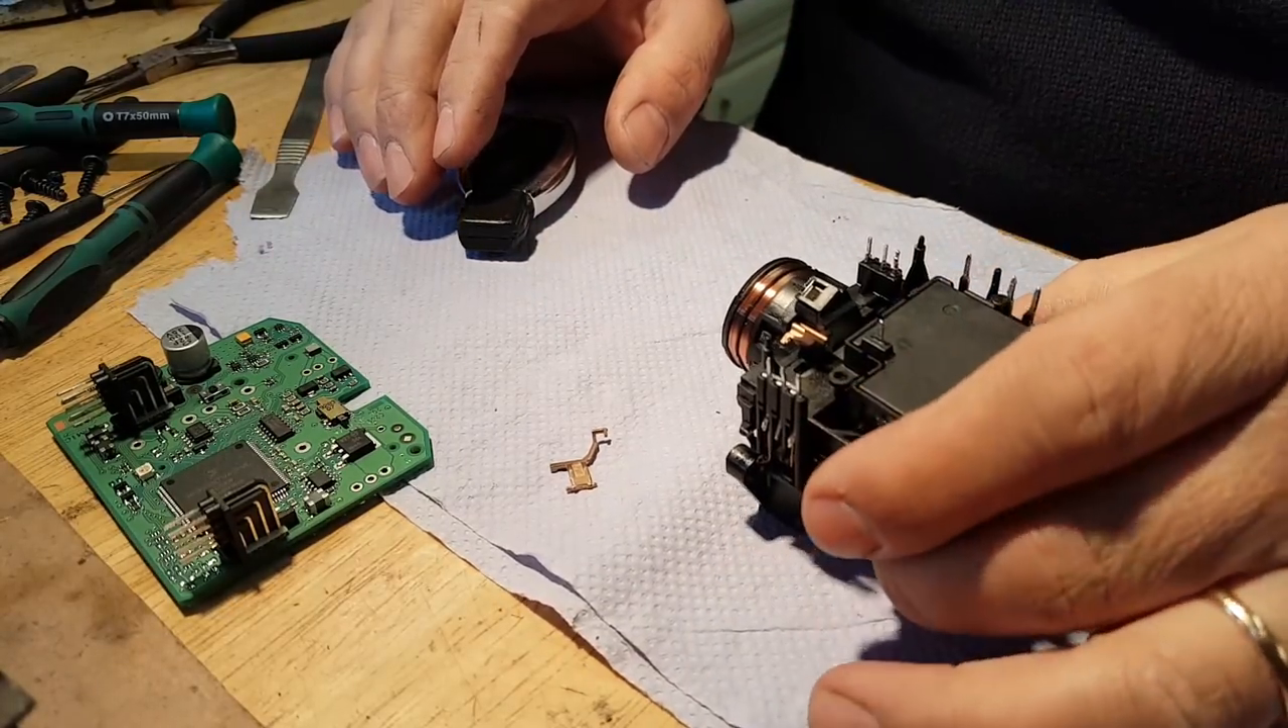So i have removed the electronic side from the mechanical side.